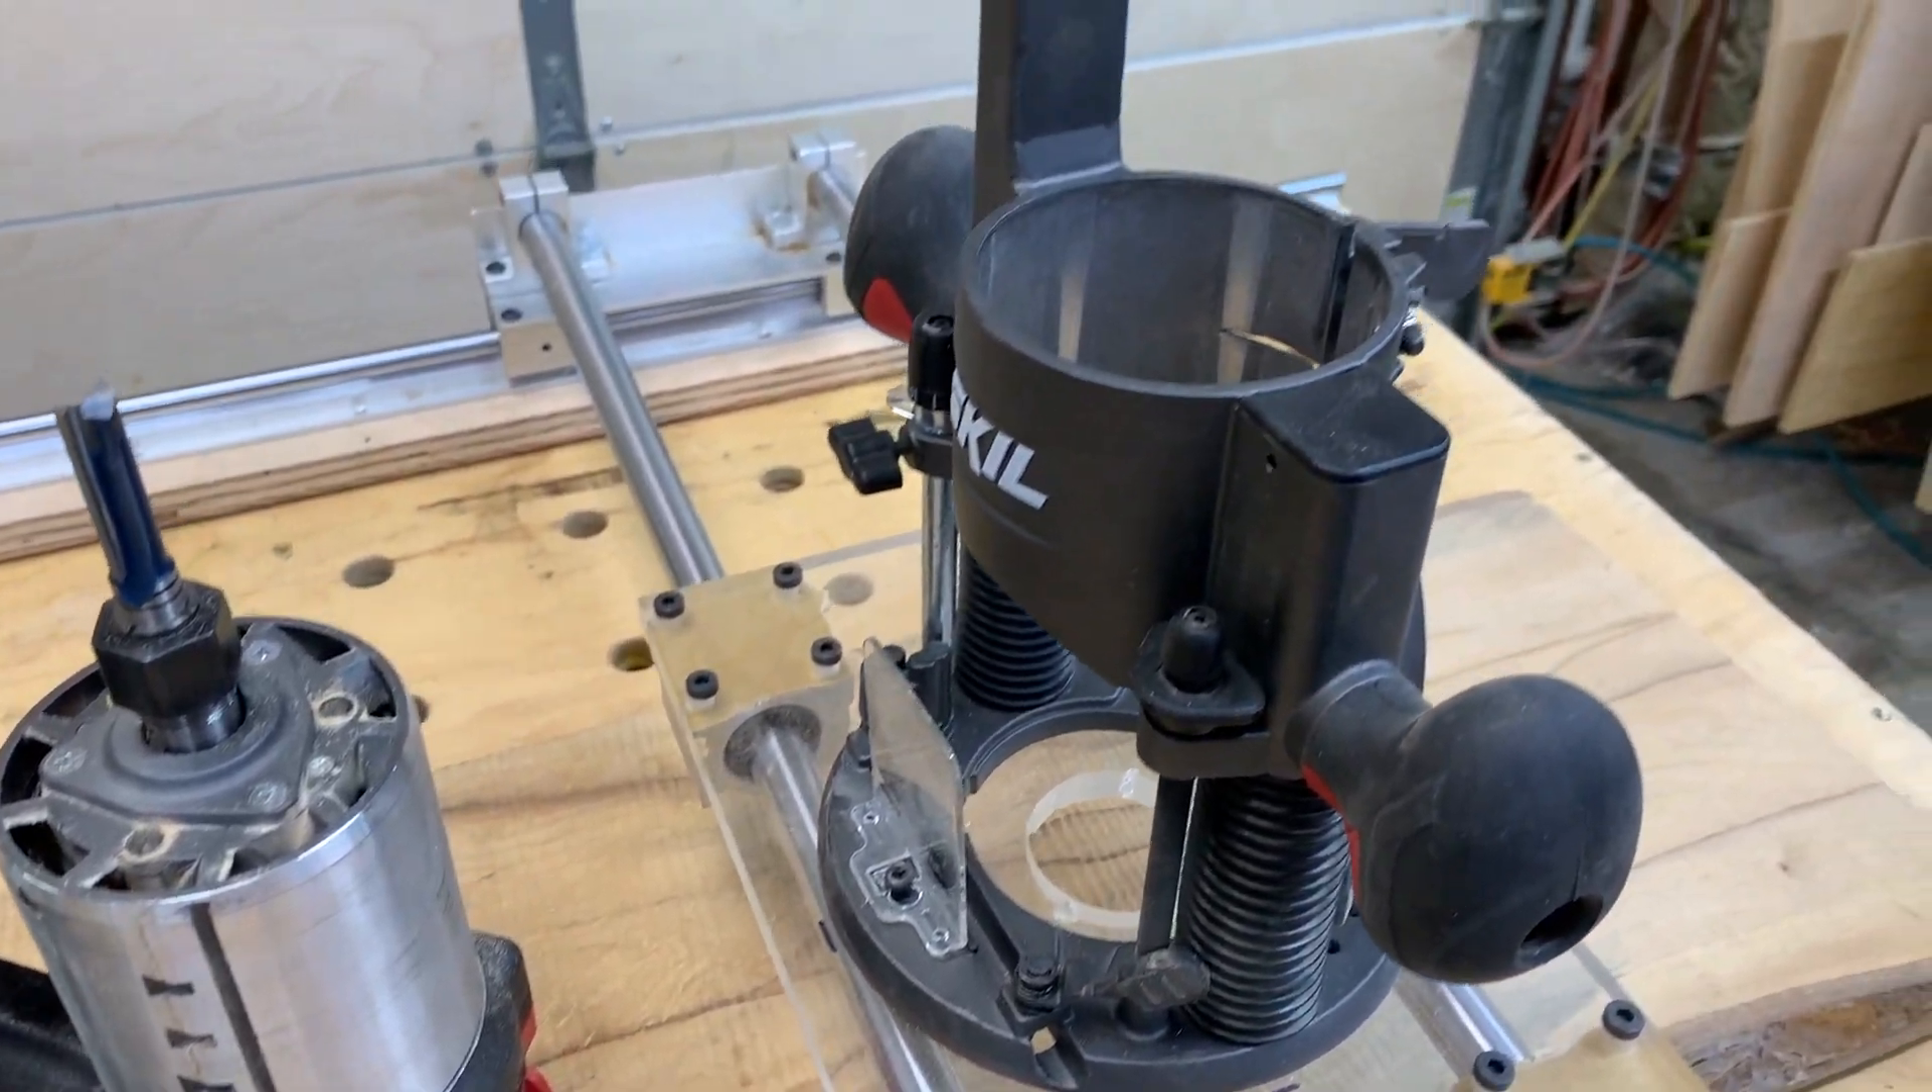I've basically just permanently mounted my plunge base here.